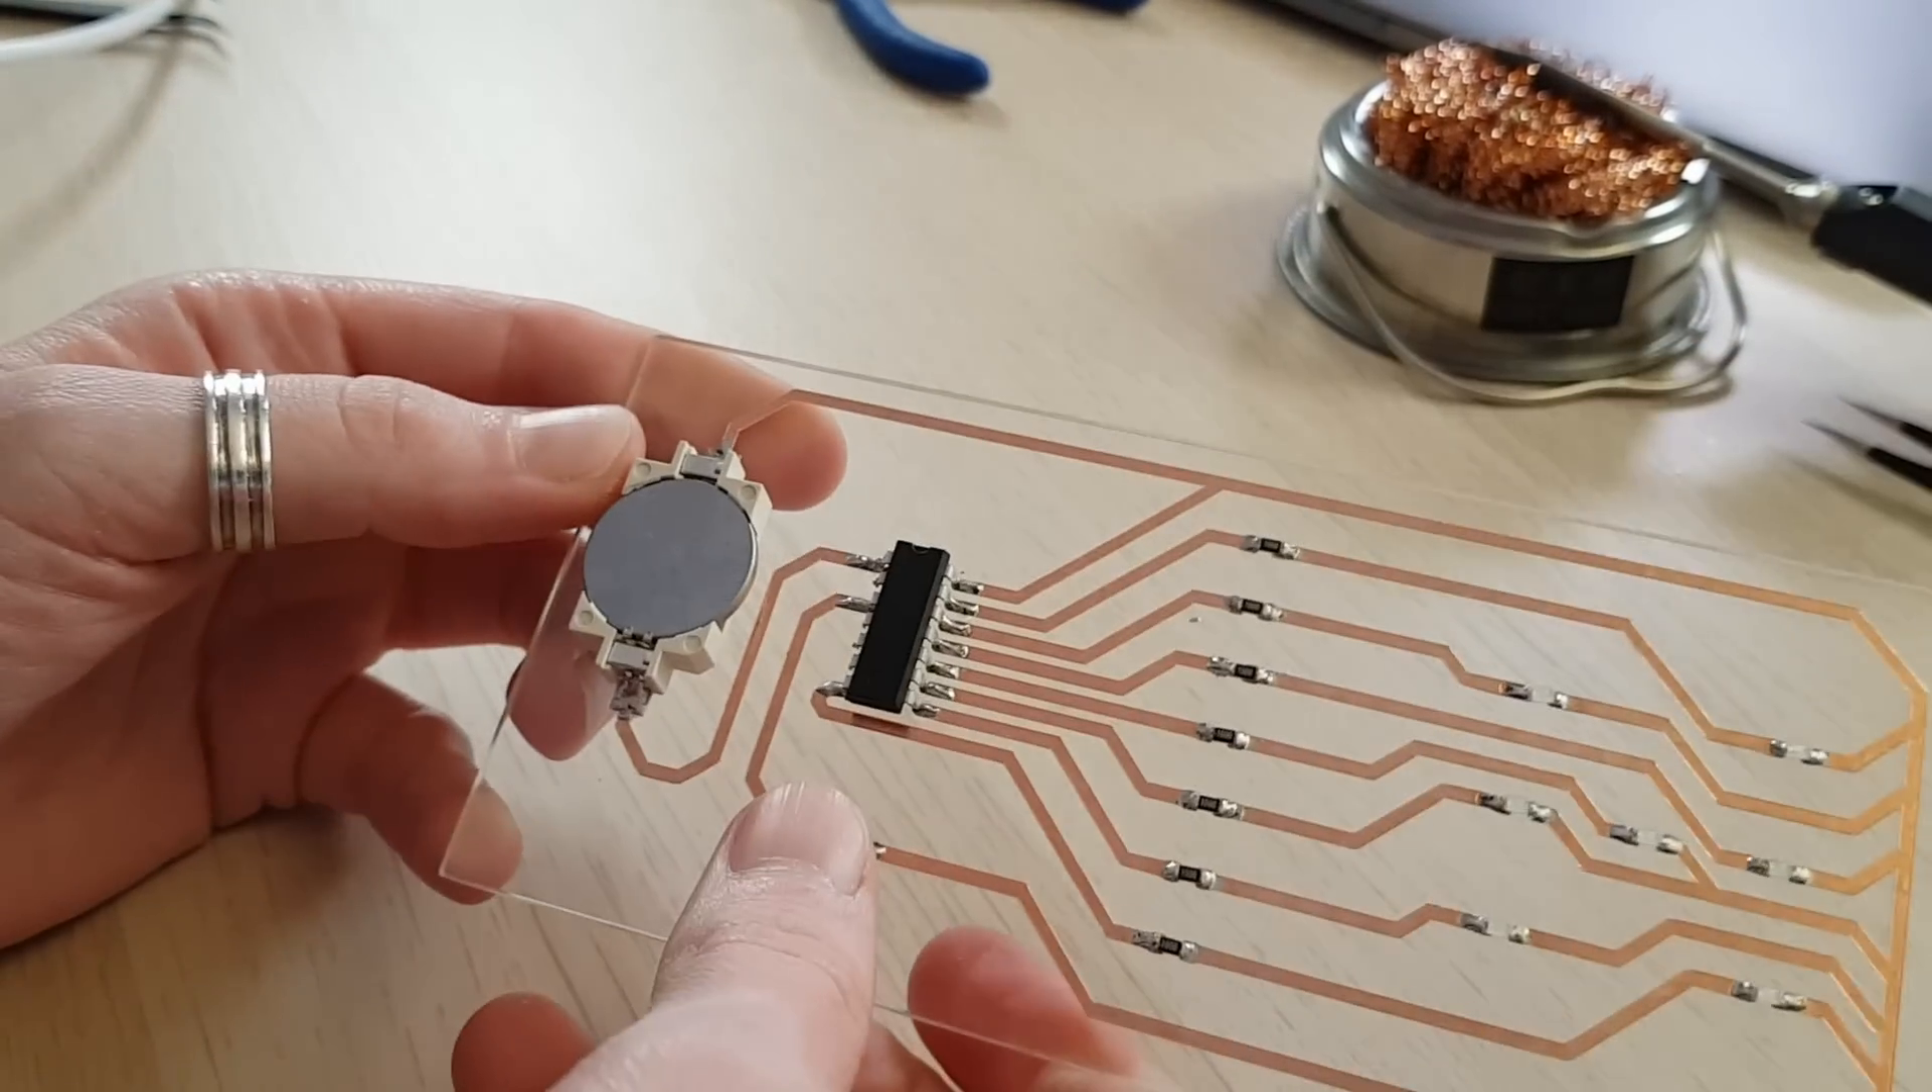Voilà, tout est maintenant soudé, je vais pouvoir mettre une pile, c'est une 2032, toute simple, donc je le mets dans l'emplacement, voilà, et on peut appuyer sur le bouton pour tester.